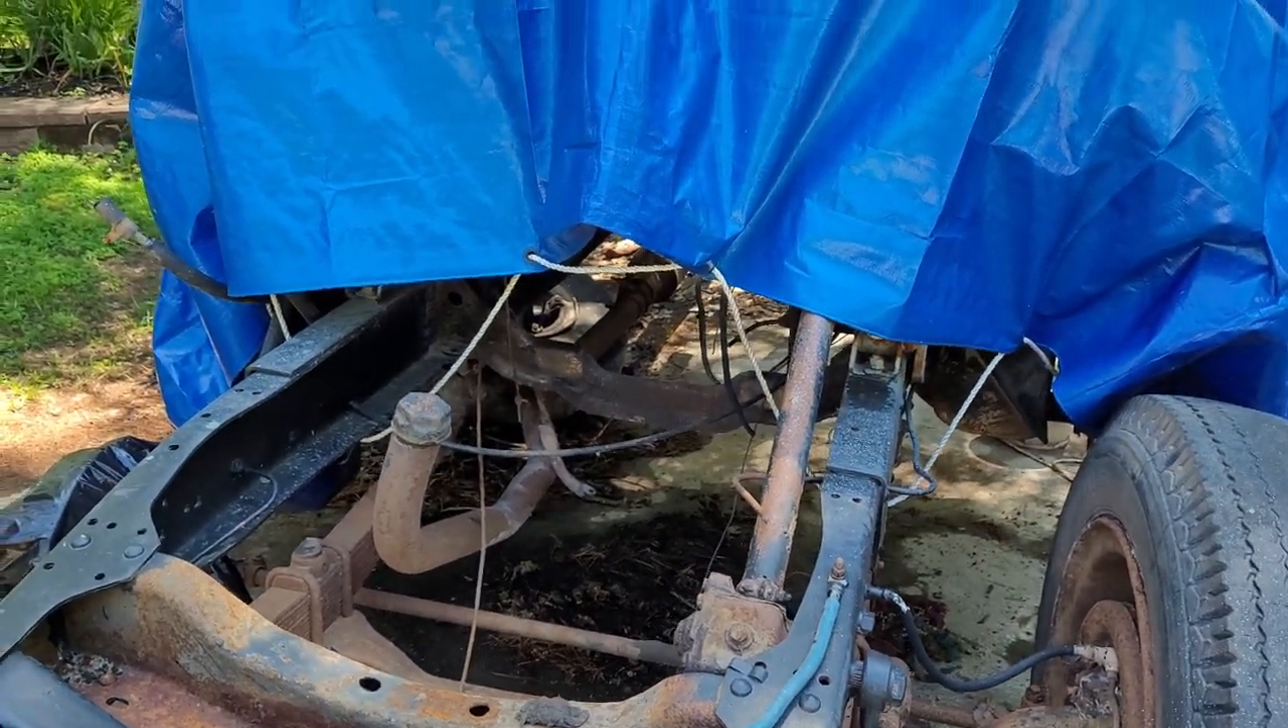However, obviously, I don't have my engine and transmission in right now. There's still some border issues going on preventing me from picking it up and placing it in.